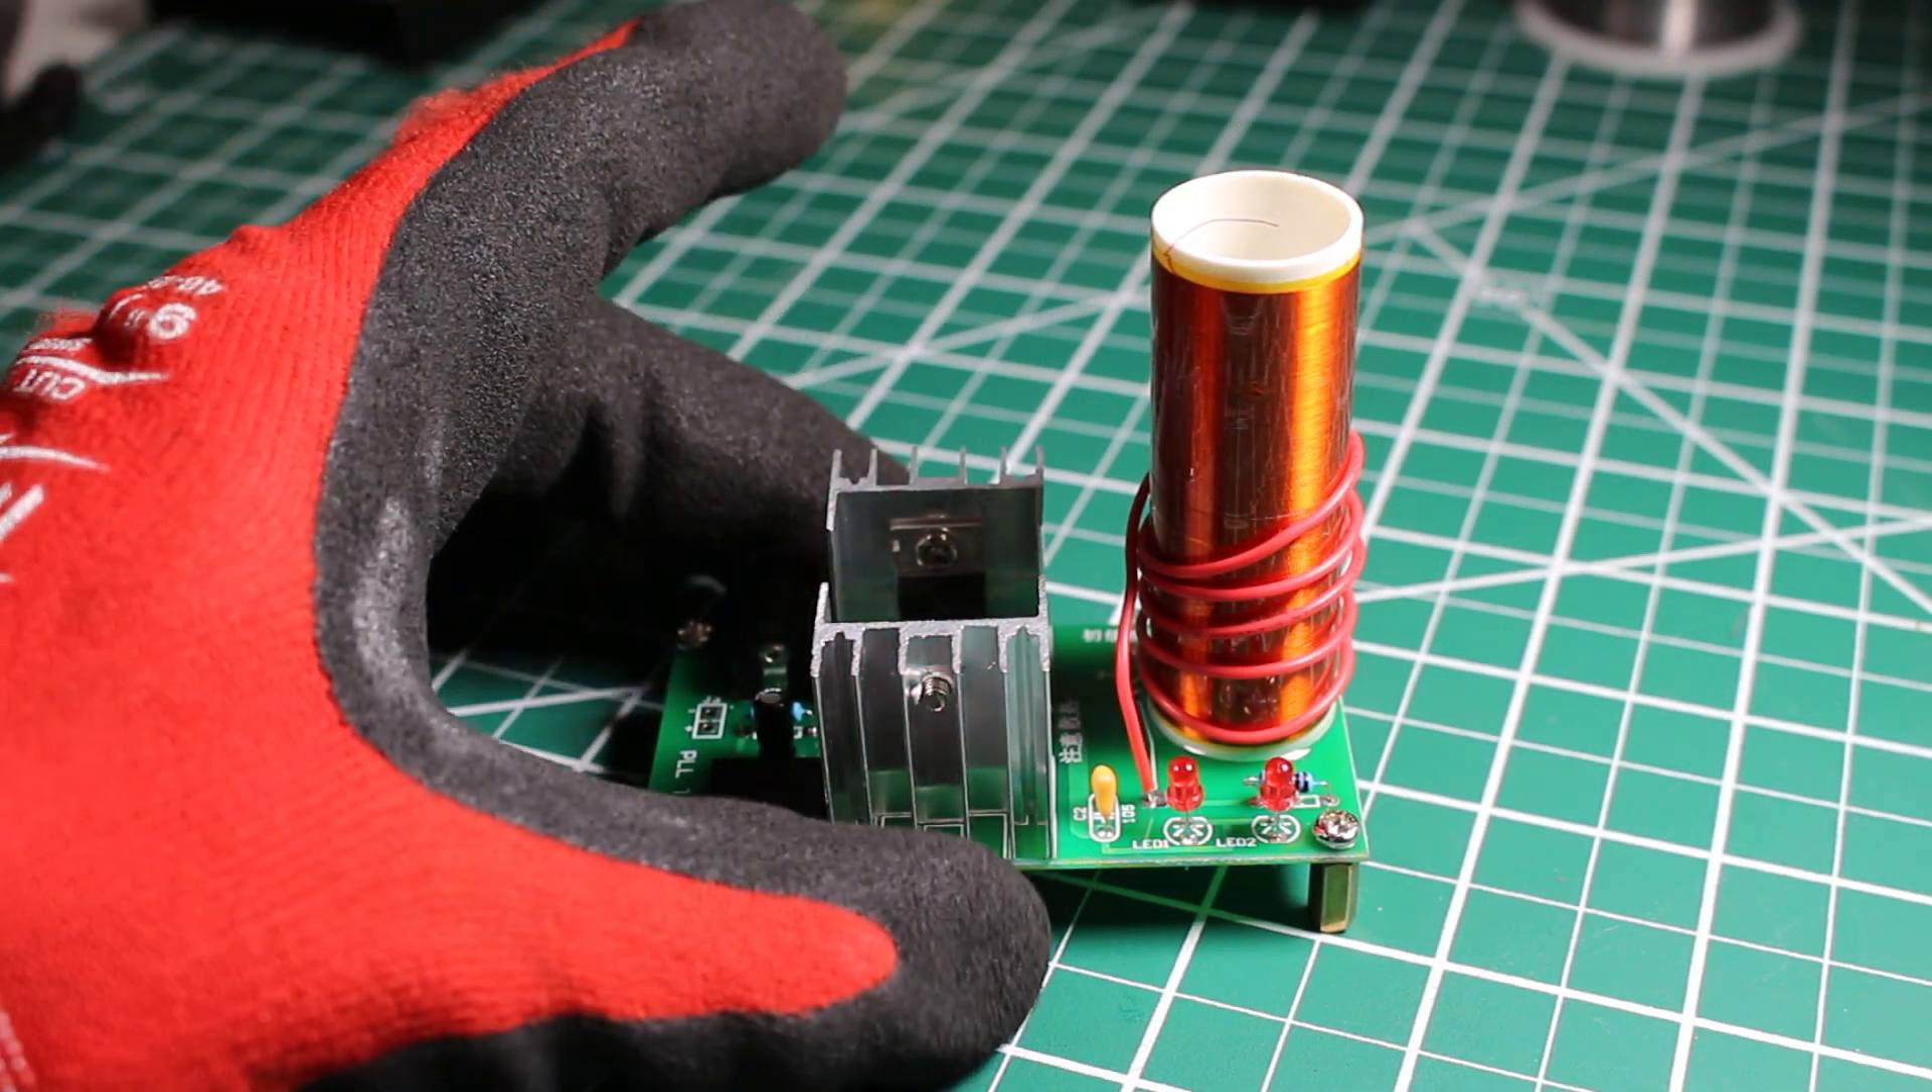I have now wrapped the copper wire around the coil.